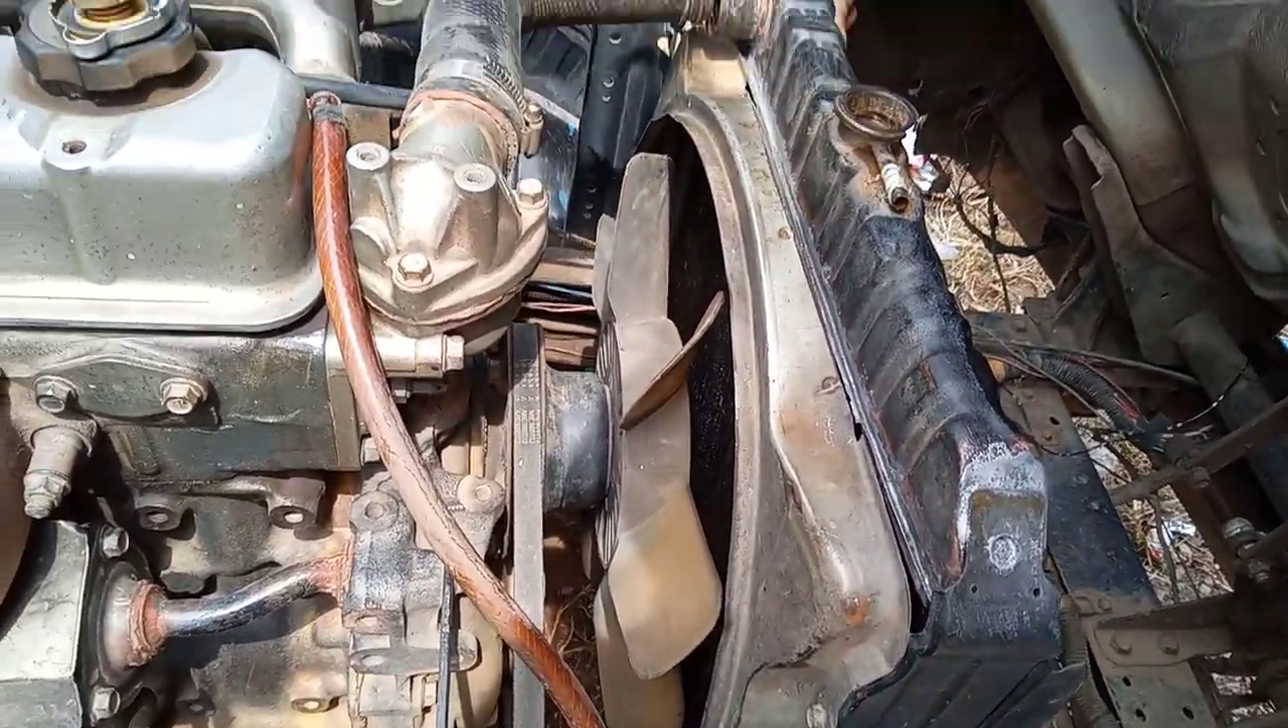Oke teman-teman ini radiator sudah kita pasang ke mobilnya.